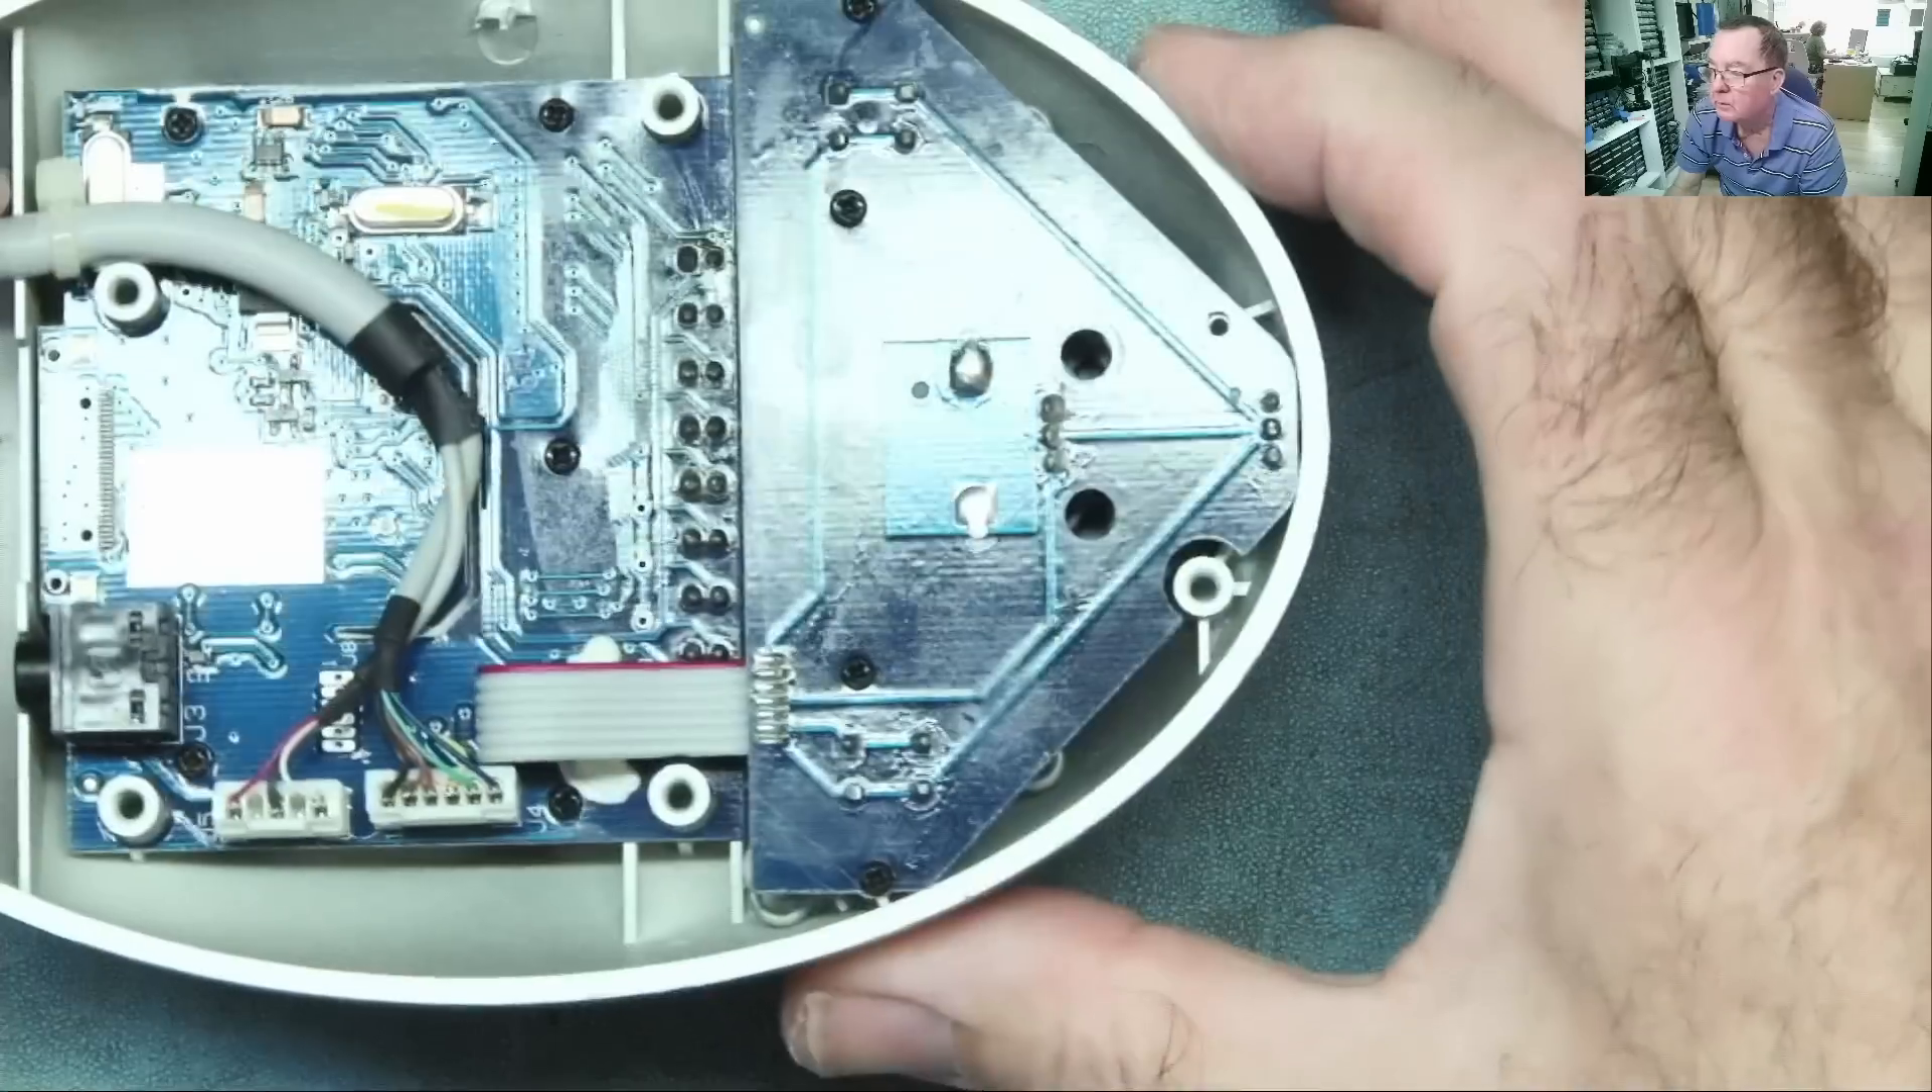Okay right i have the cover off so we can see the cable.